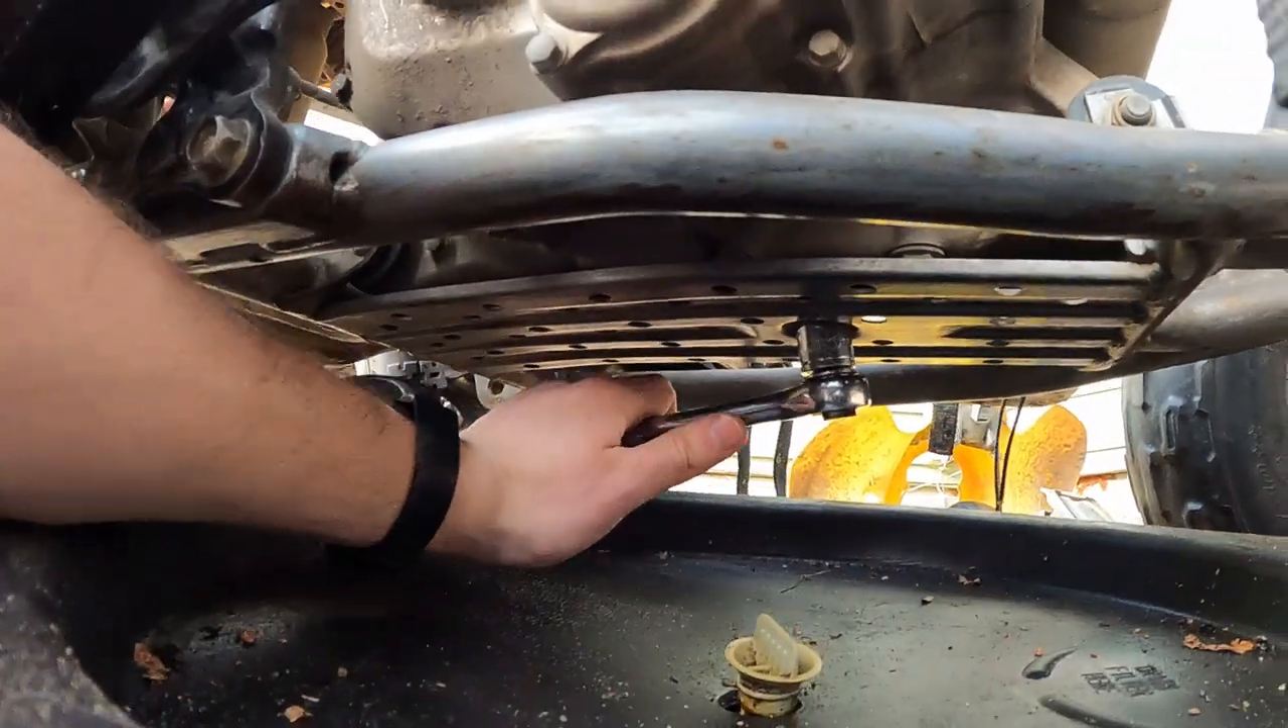So under our bike to drain the oil we're gonna use that big hole there and we've got a 17 millimeter socket that fits on there.